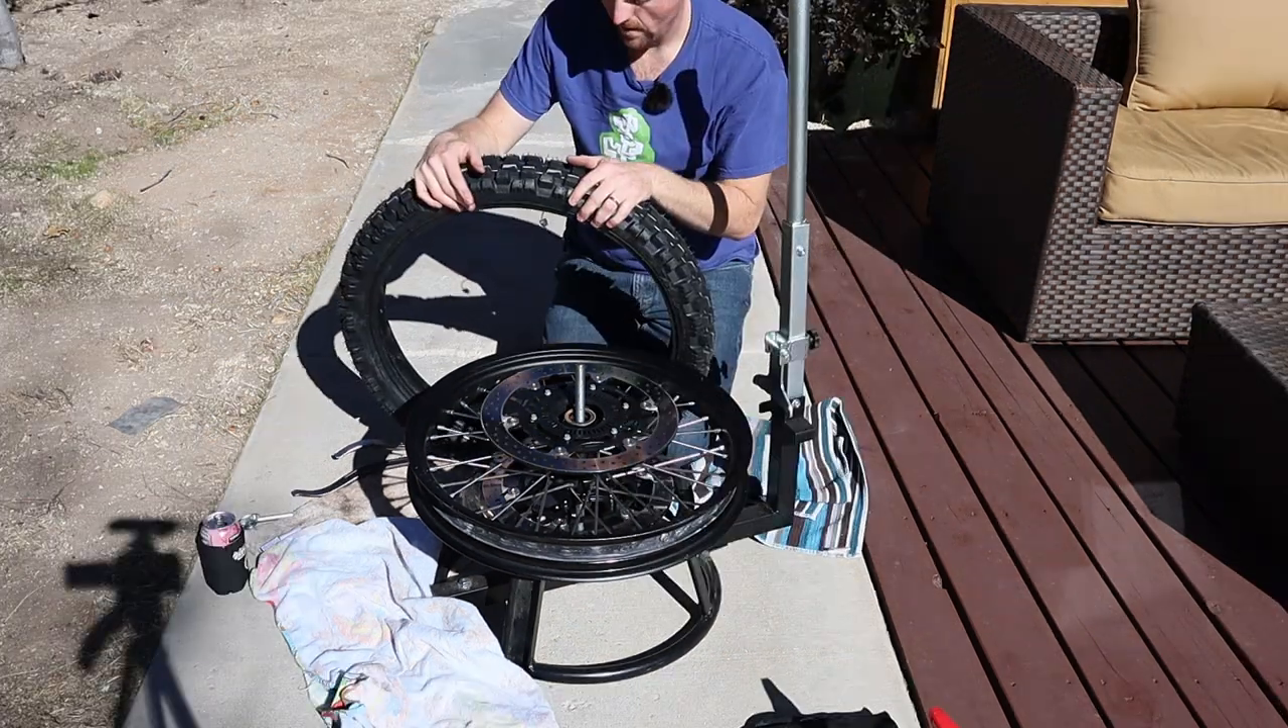So we've got our front tire off, we can go ahead and set this aside.